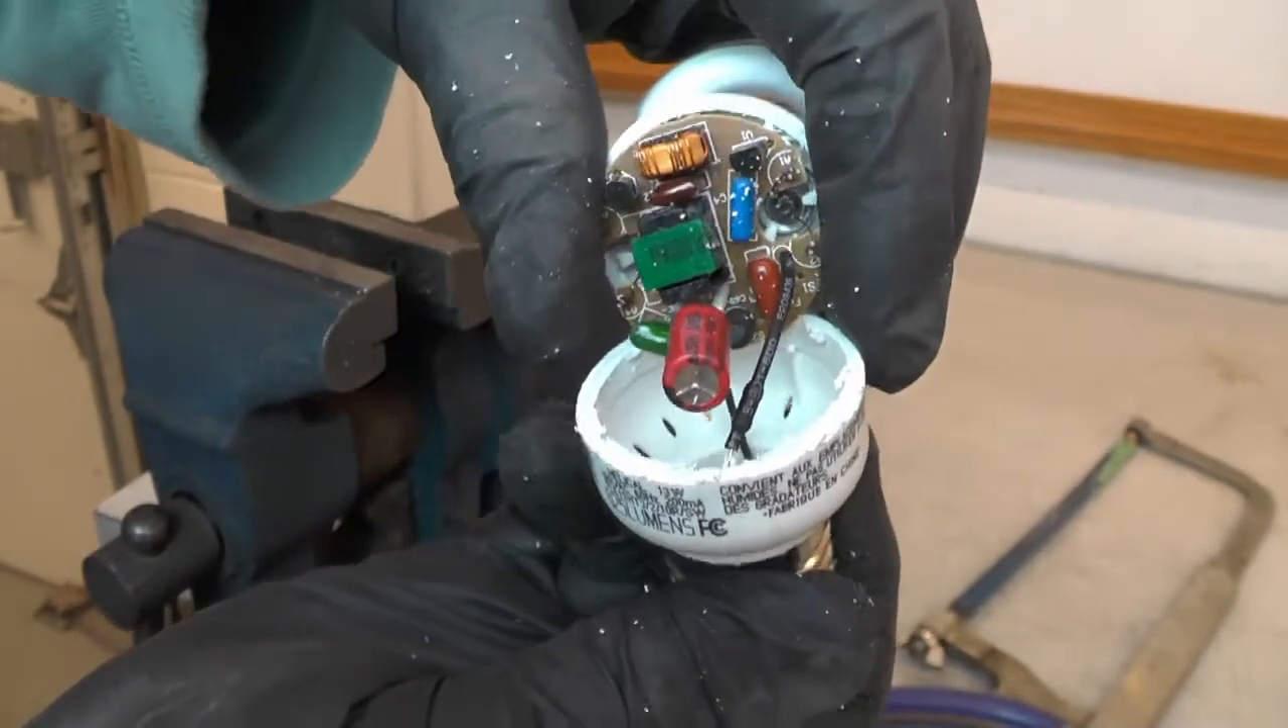There's still one more wire connected in there.